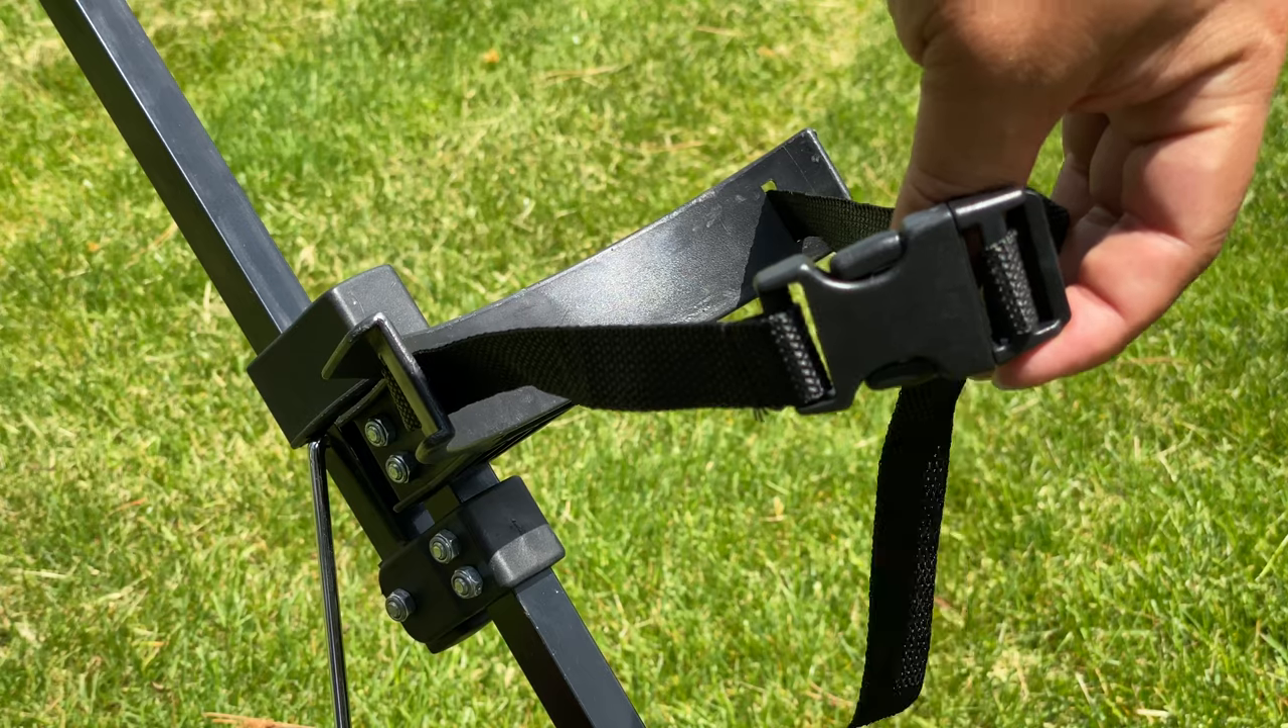Now I have a brand new strap installed on this golf cart.